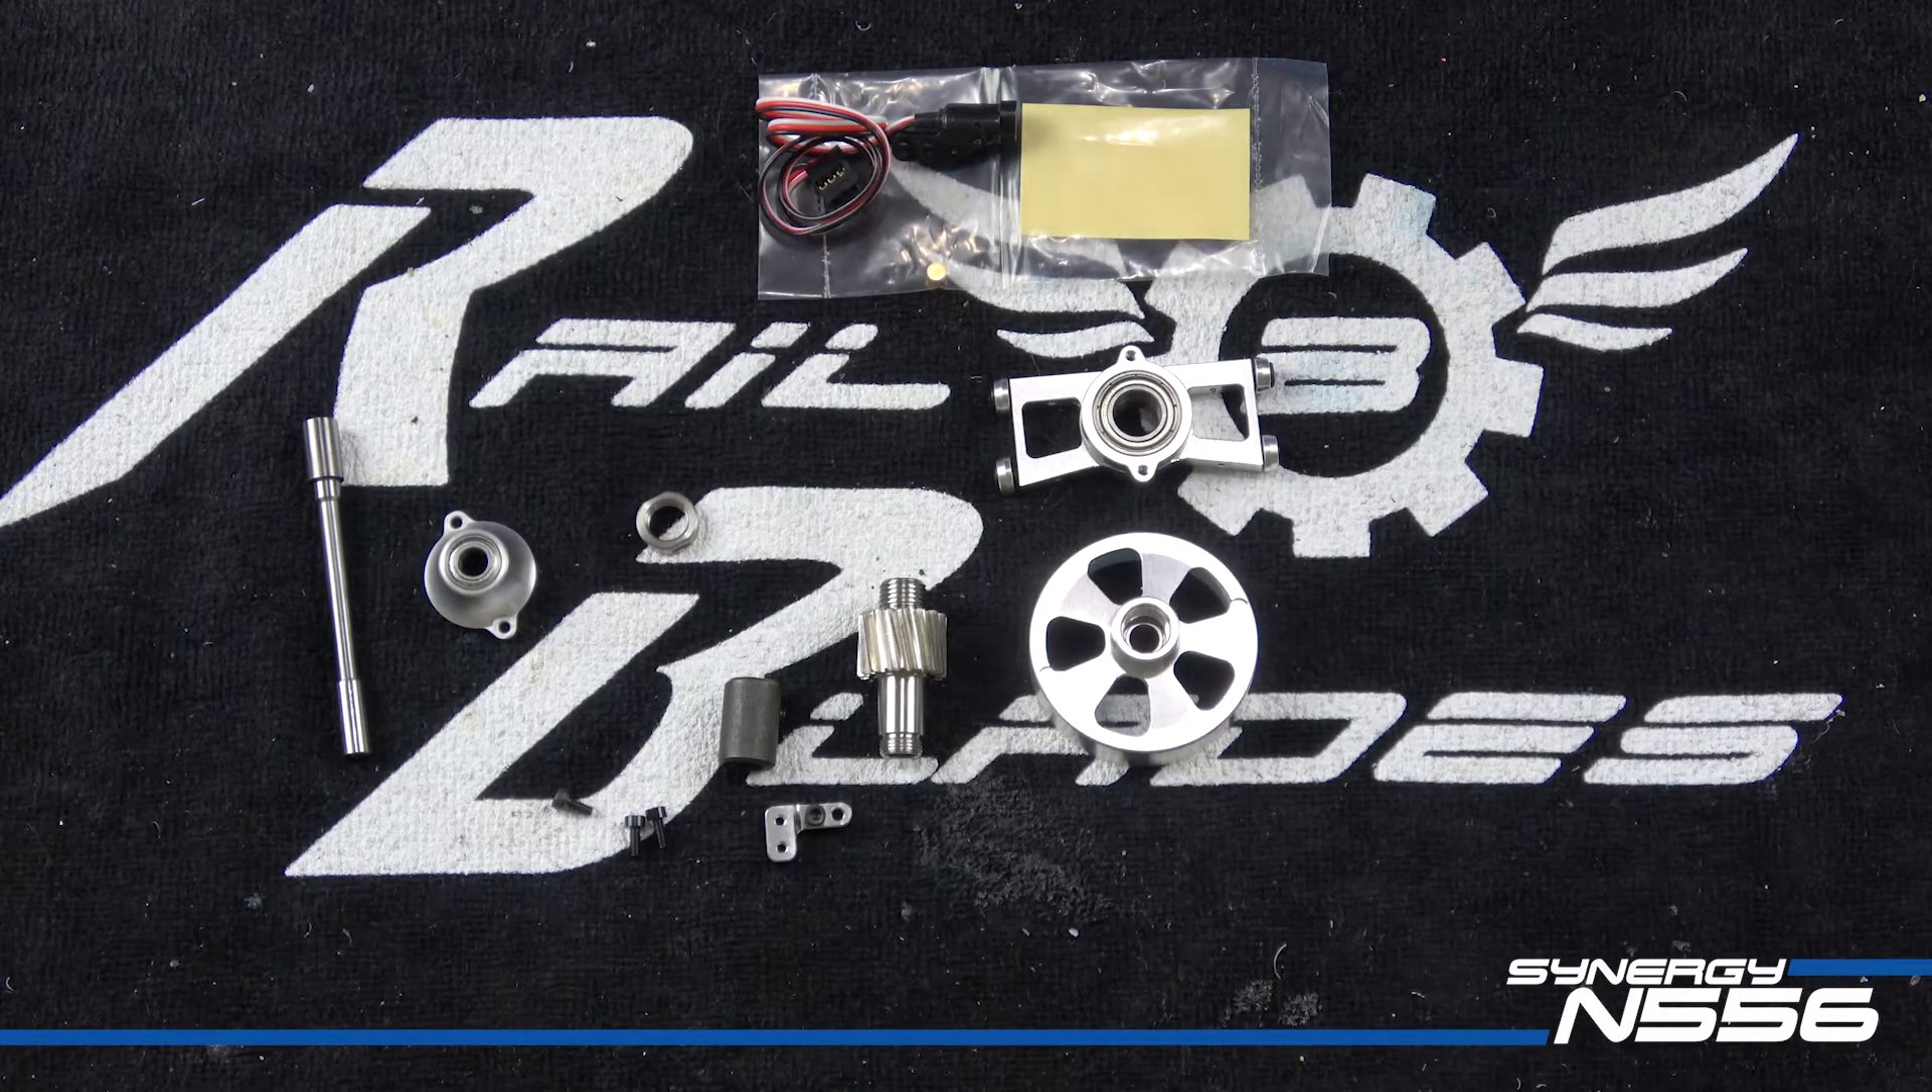Okay as you can see i have the clutch stack completely torn down.